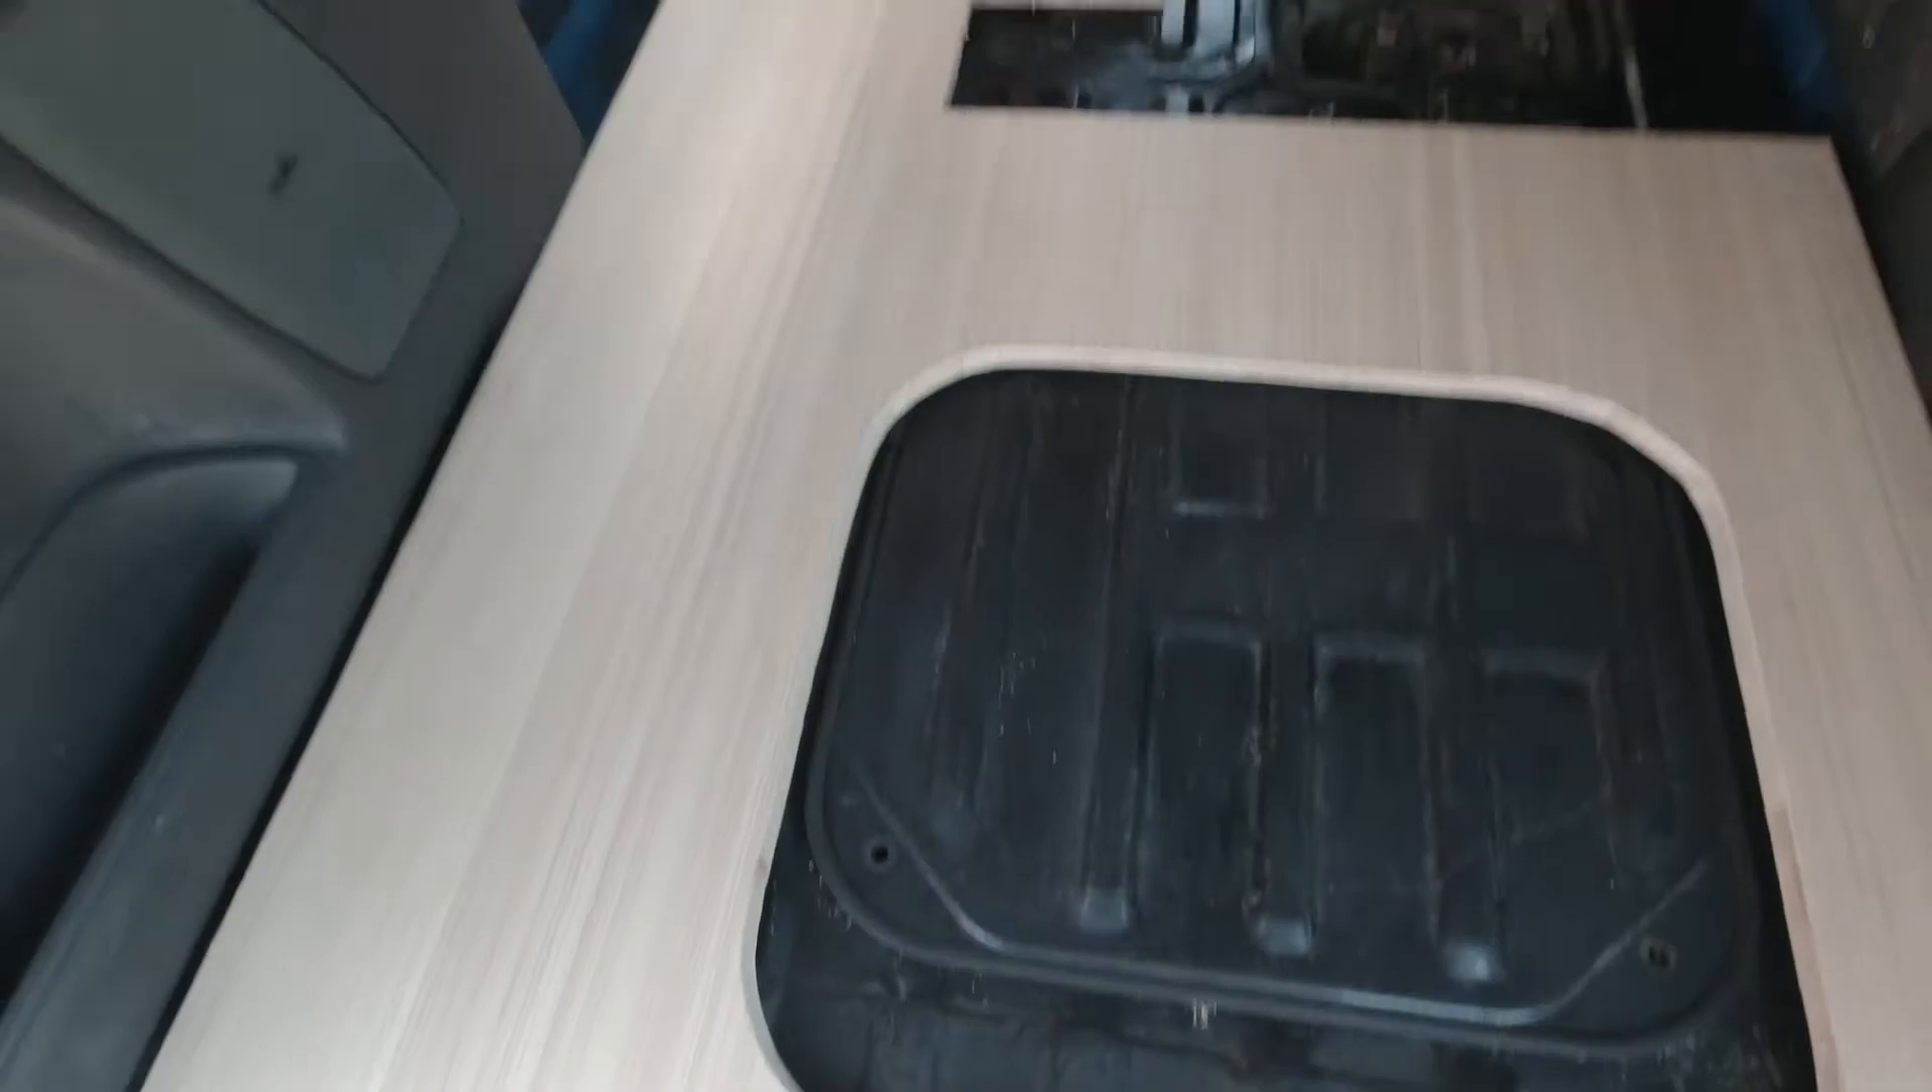La prueba del fuego venía al poner el suelo en su sitio Y parecía que no, pero quedó perfecto.